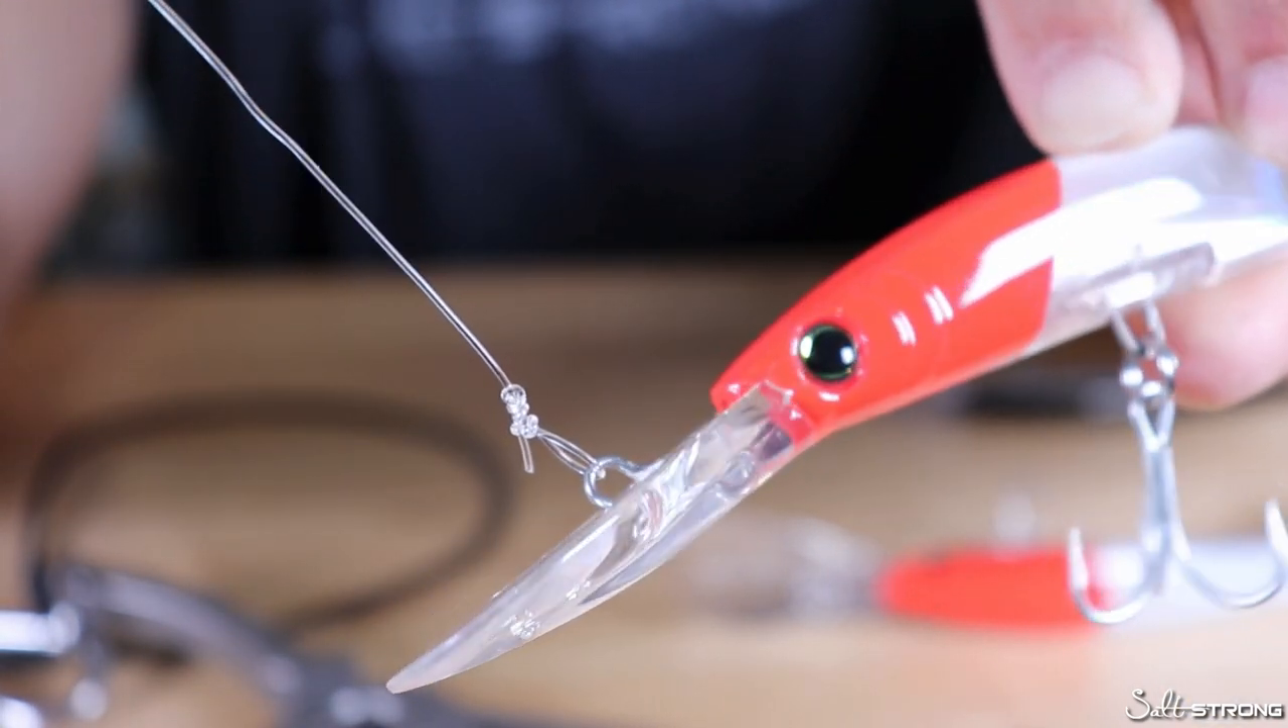I will attach my leader using a loop knot as you can see there I have a loop knot on there.